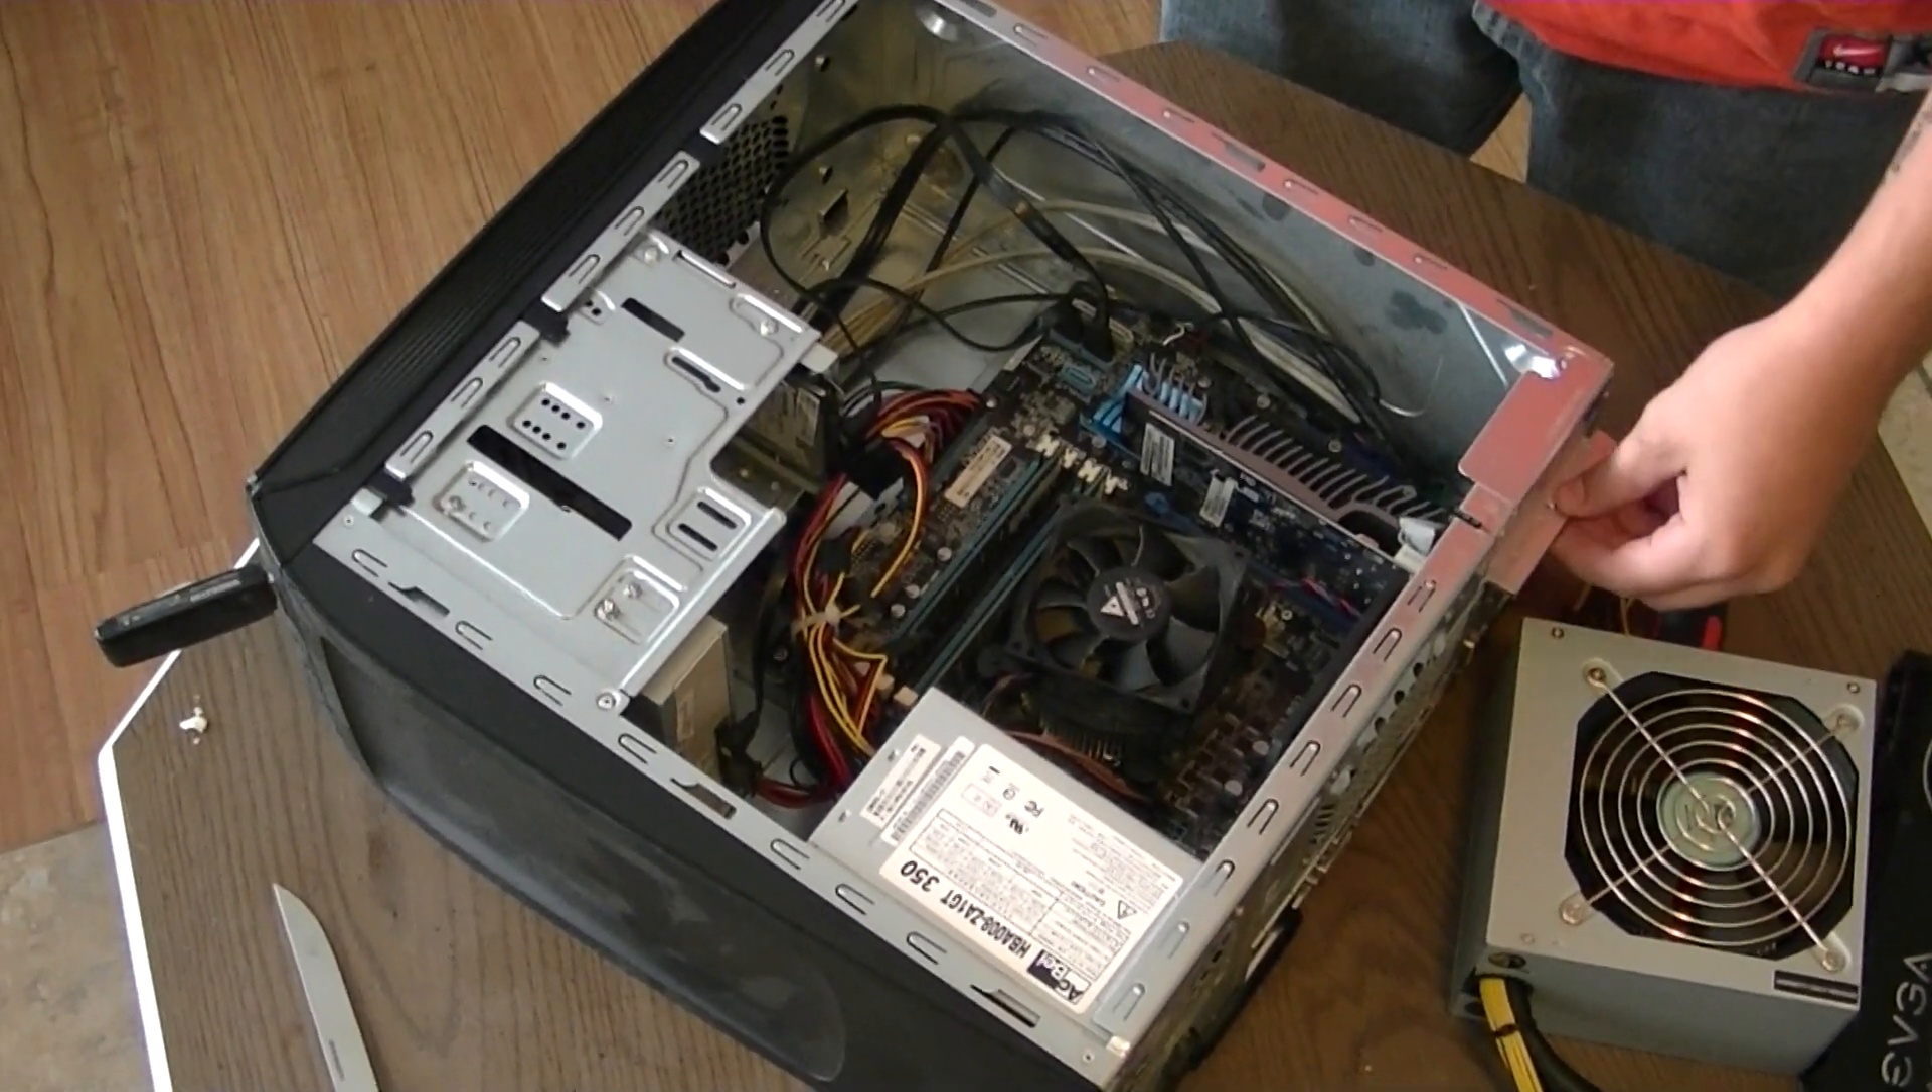Well I already have the case side off as you see.